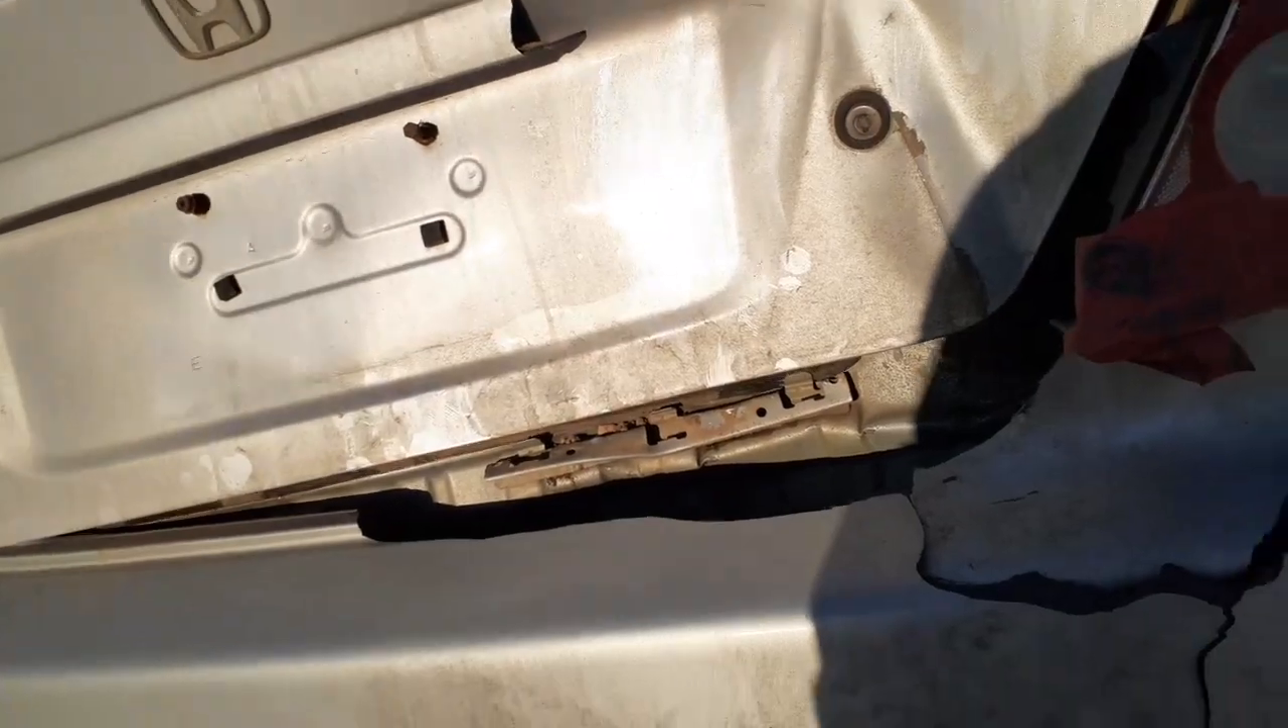Um, but other than that, like, you know, the bumper's pushed out here too.